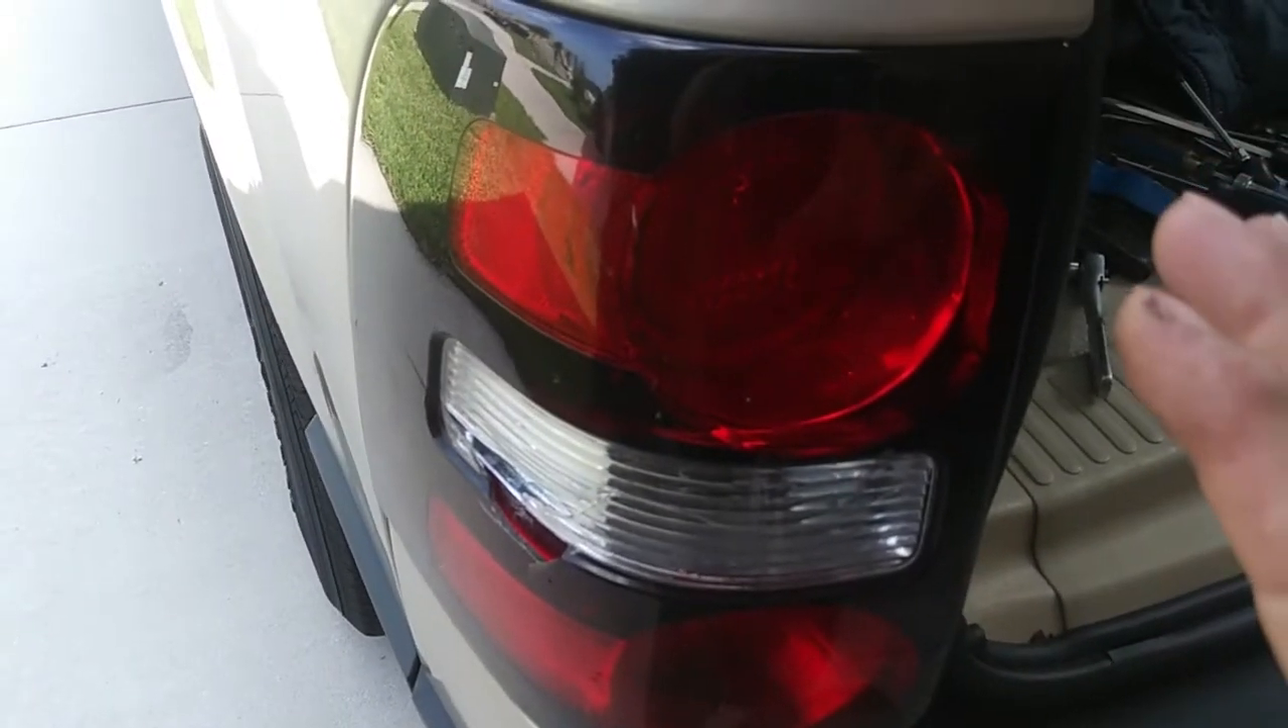Ya tenemos de nuevo Nuestra calavera Puesta Y lista.